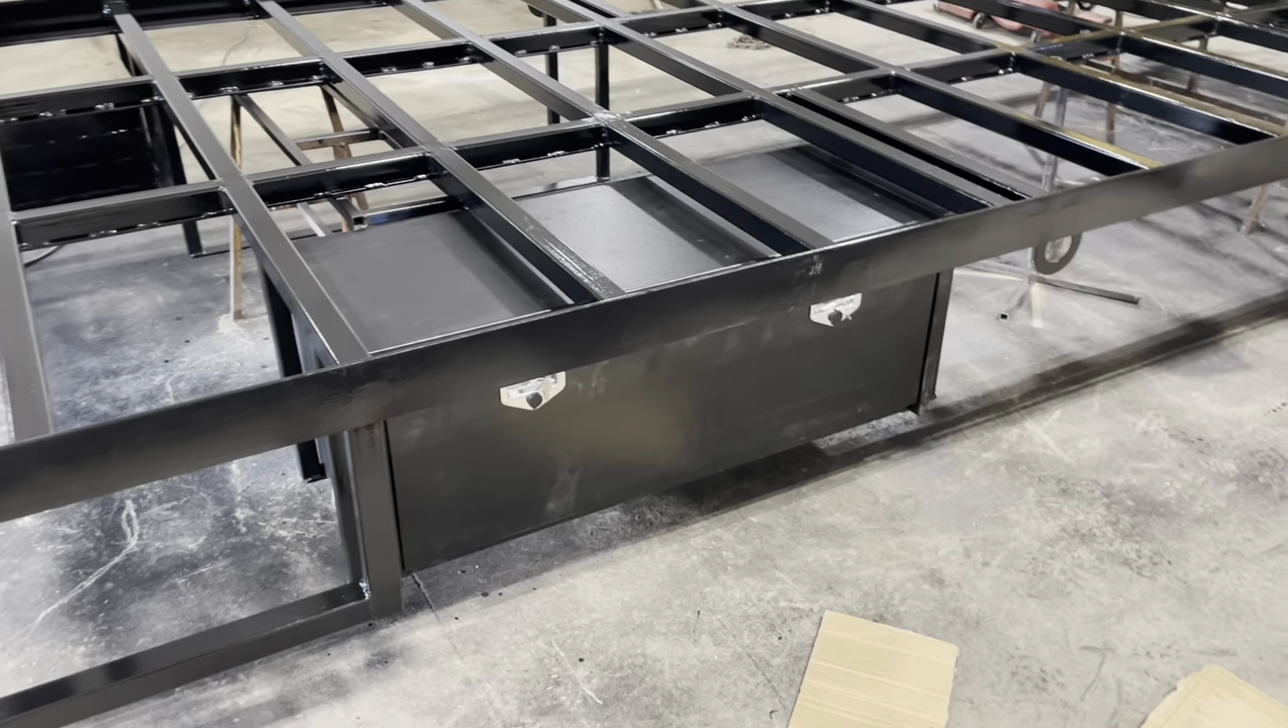I installed one of the toolboxes which I should really have waited to do that when I was on the truck but I have the other one to put in yet.